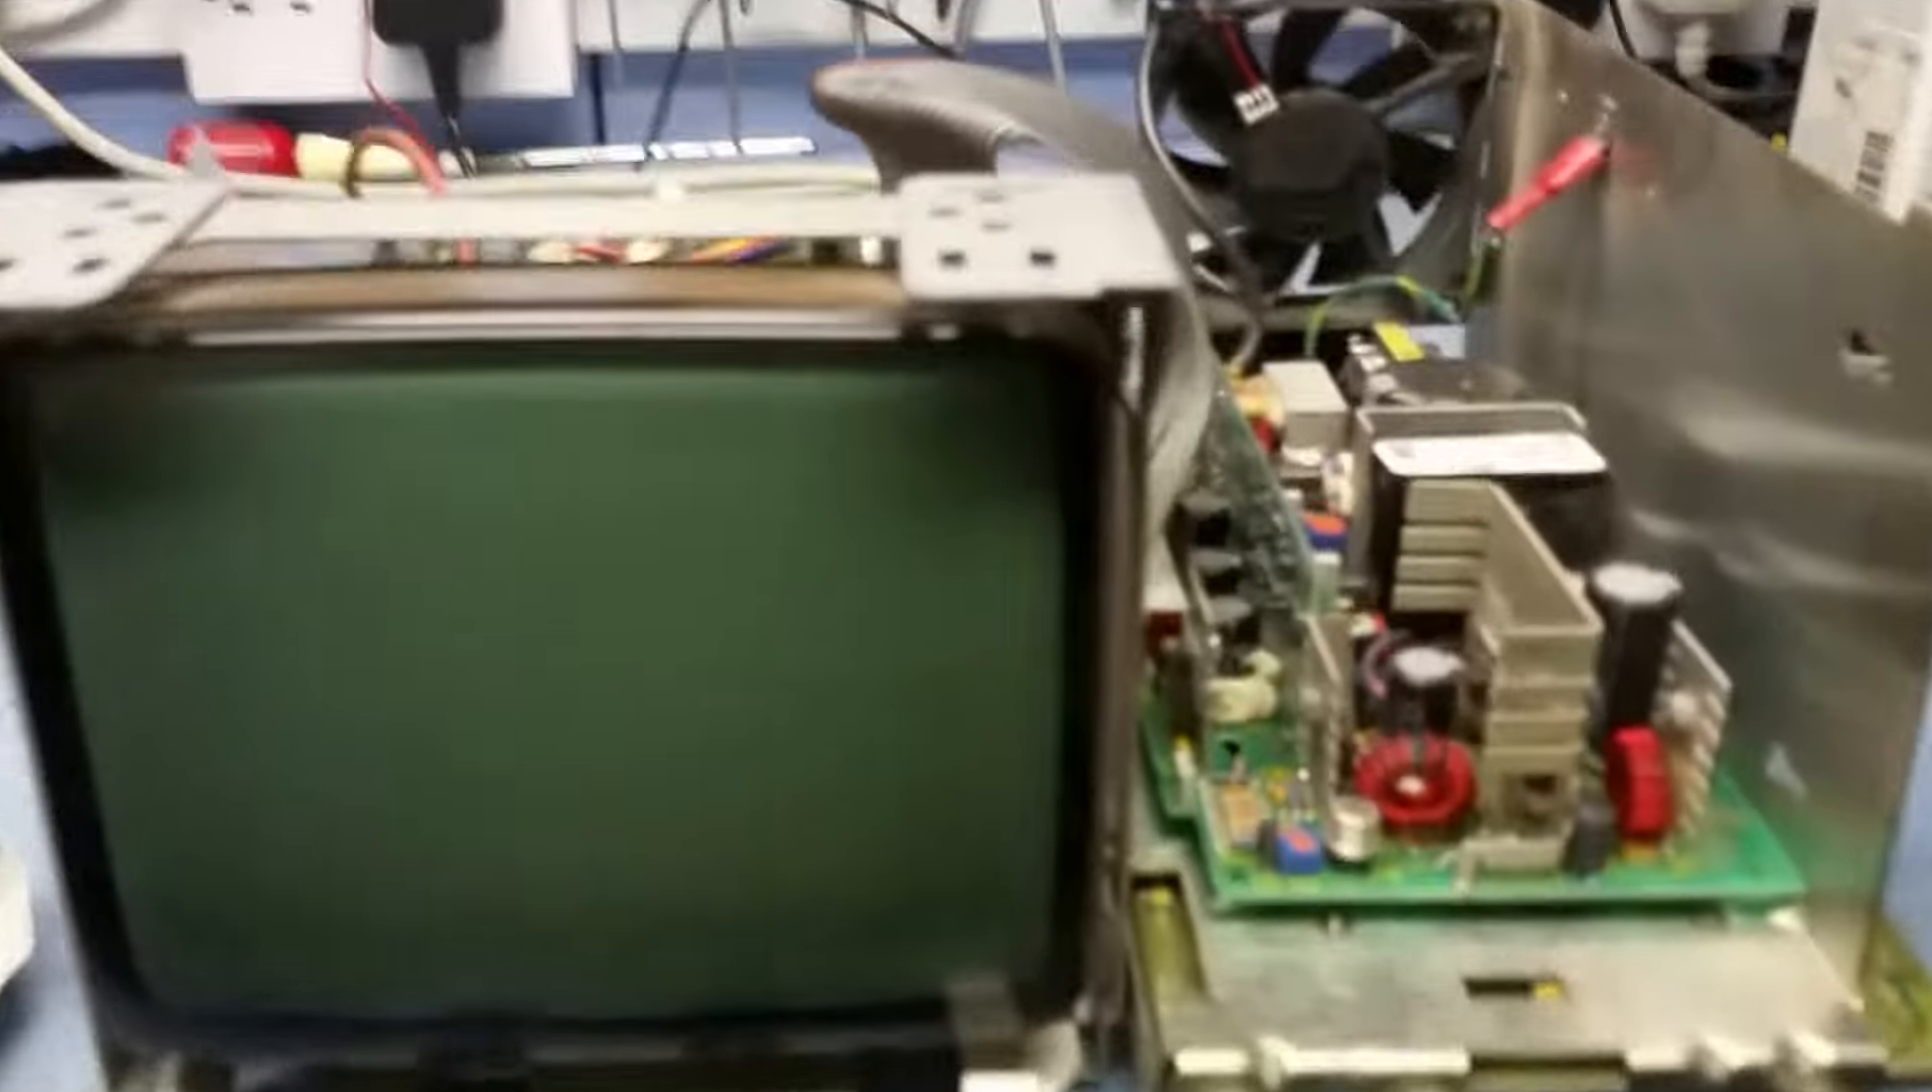Okay, that's the front cover off.